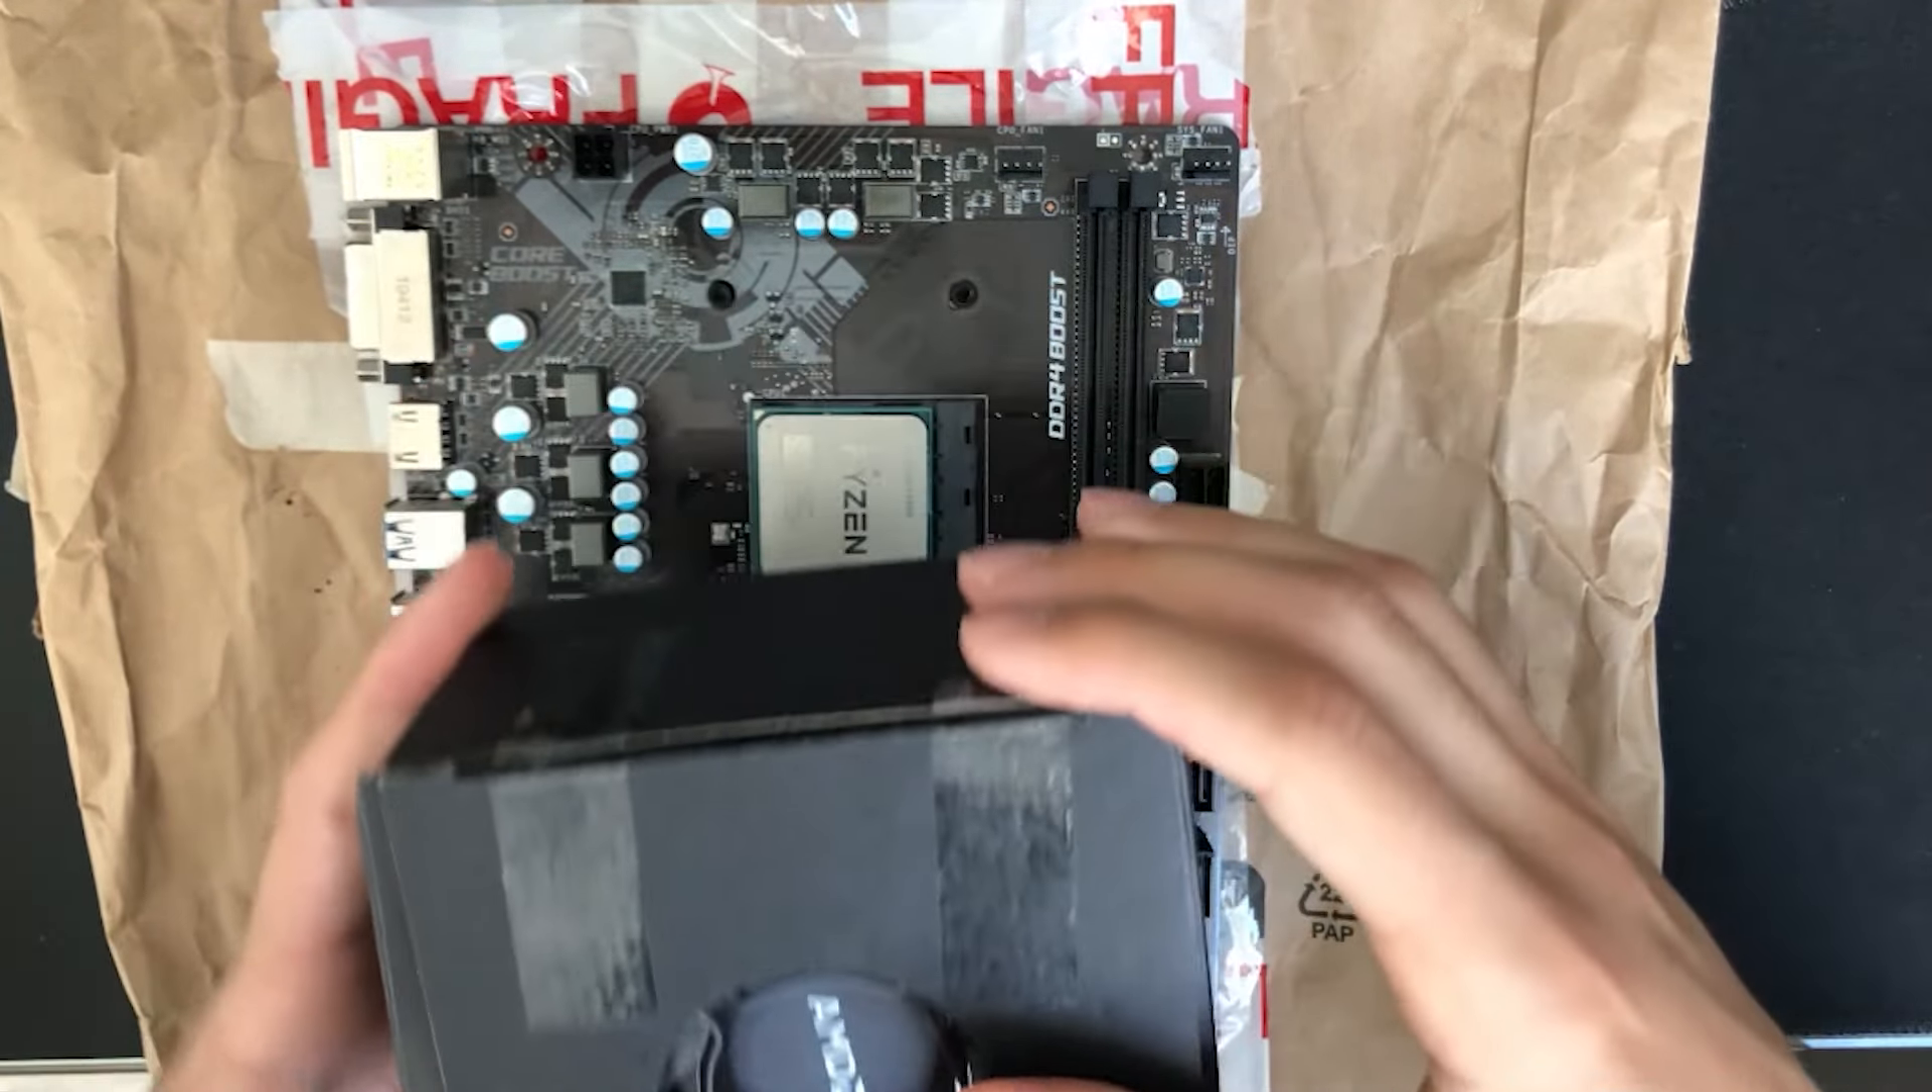Donc là le processeur est mis Premier truc de mis.